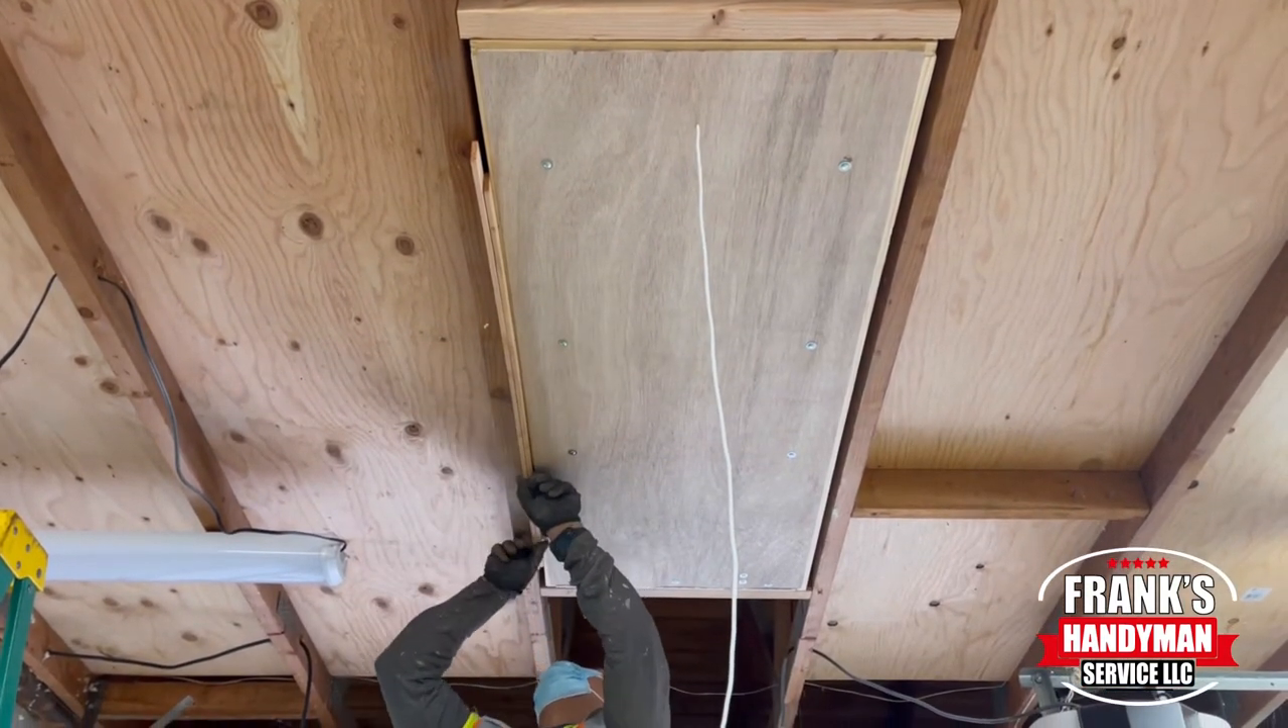We have a couple of long sections of shims that we're just going to put in this gap that's between the framing and the ladder.